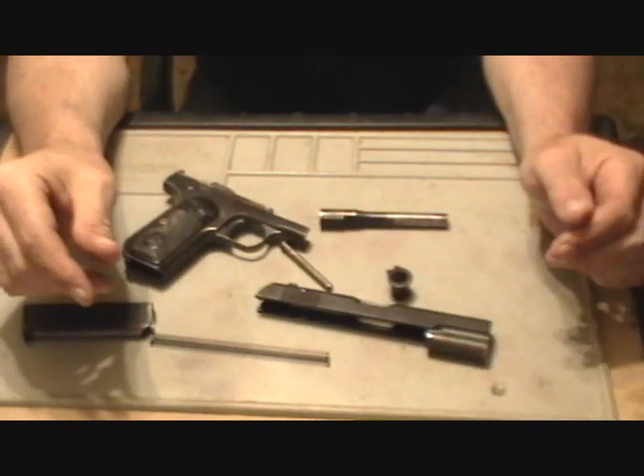You can then turn your barrel down so the lugs are facing down and pull it directly out the front of the slide. And that completes the field strip.